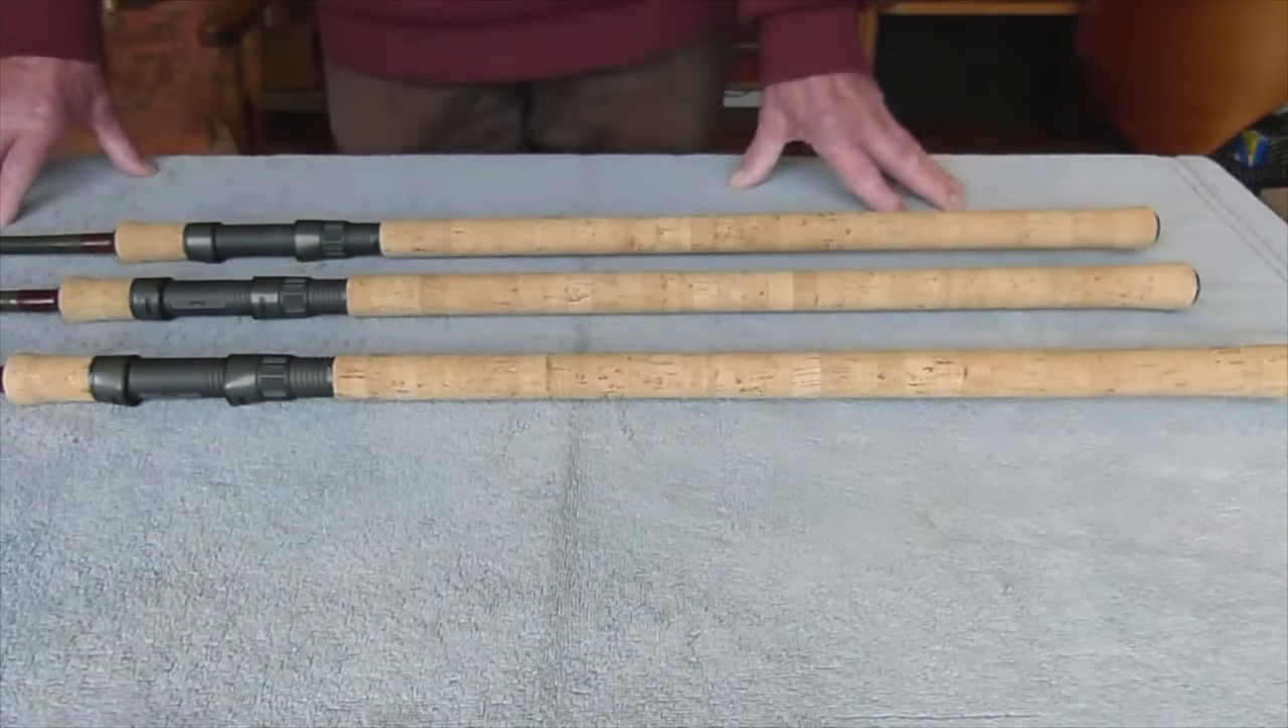Um and there we have it the three rods rebuilt the cork and new rear seats.